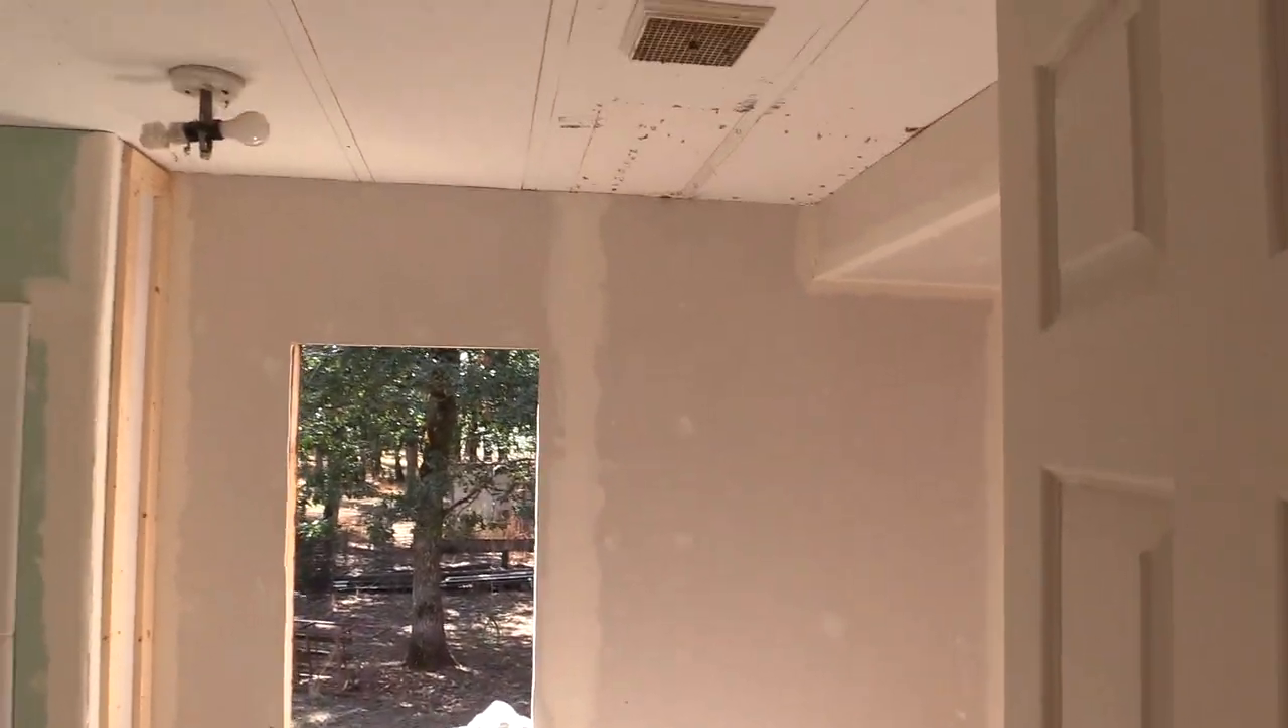So the bathroom's got most of the sheetrock in it.